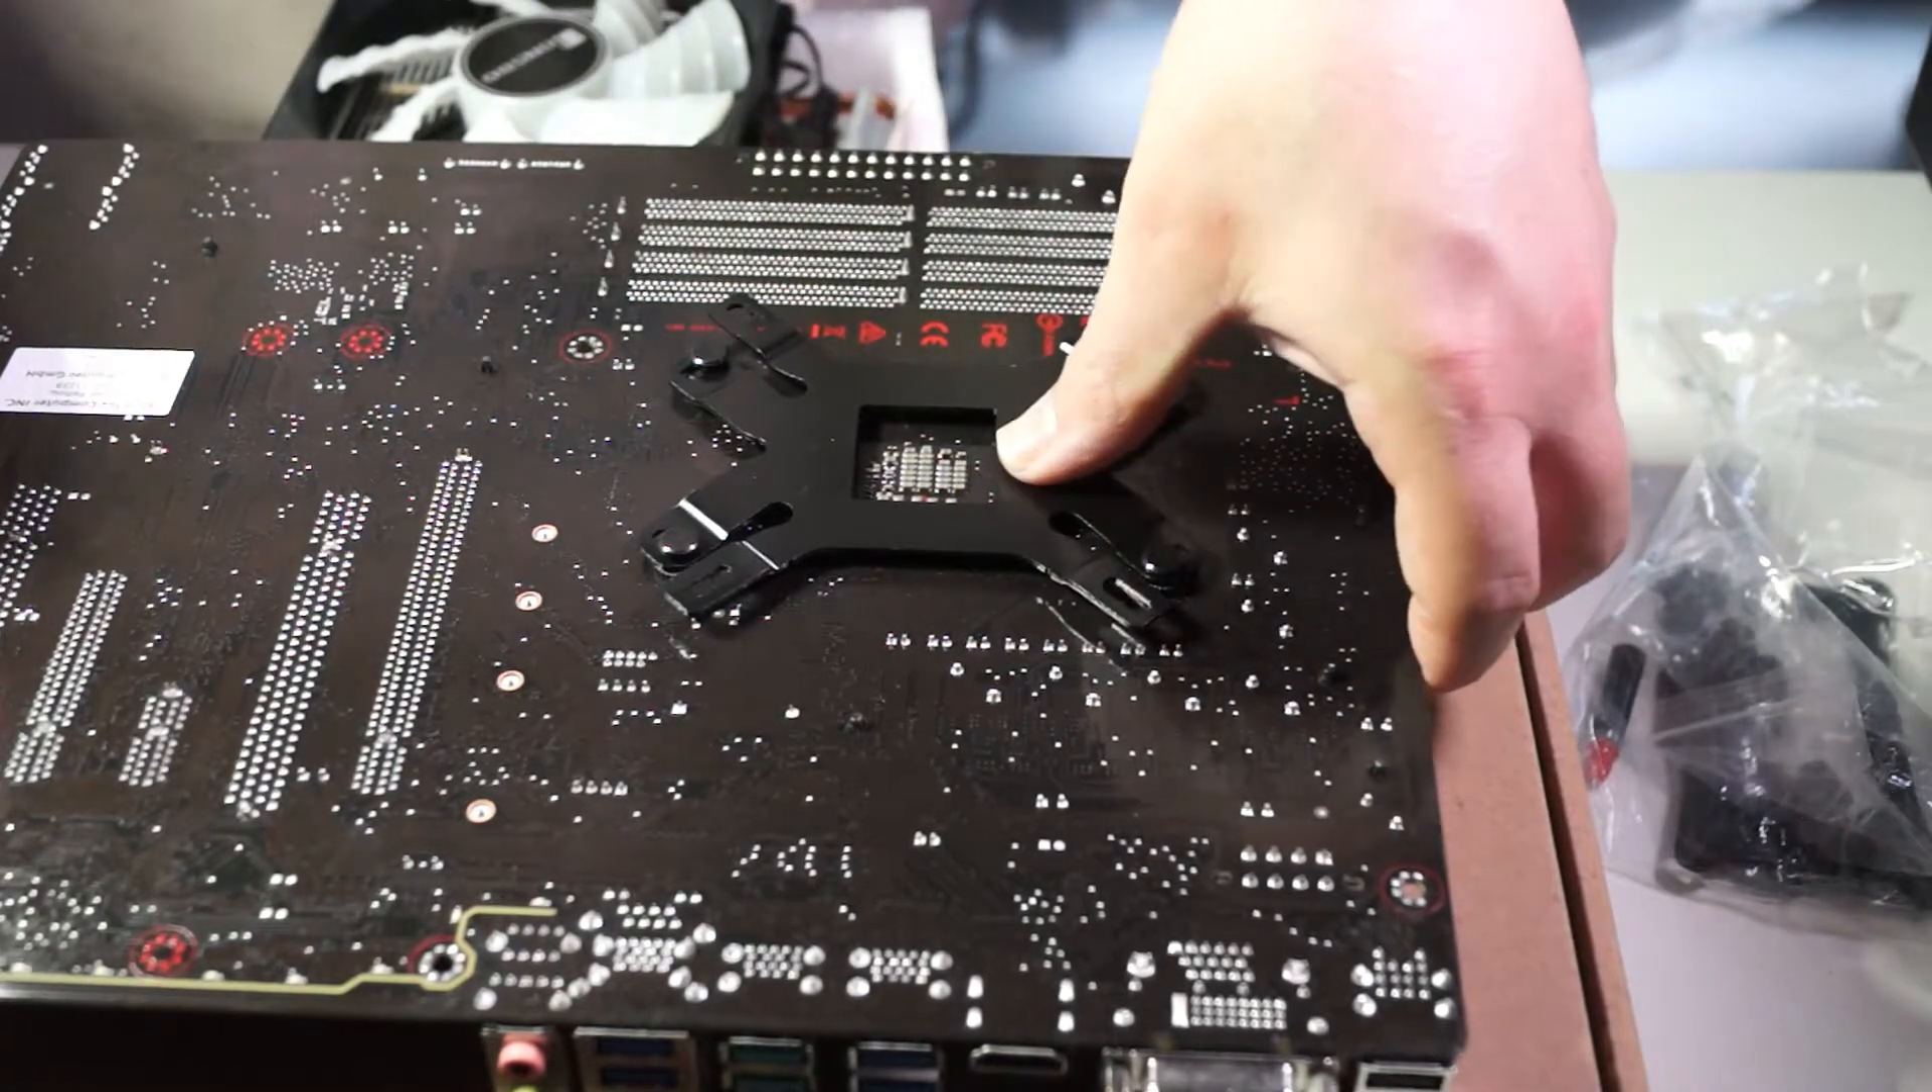The plate is on the back of this motherboard.